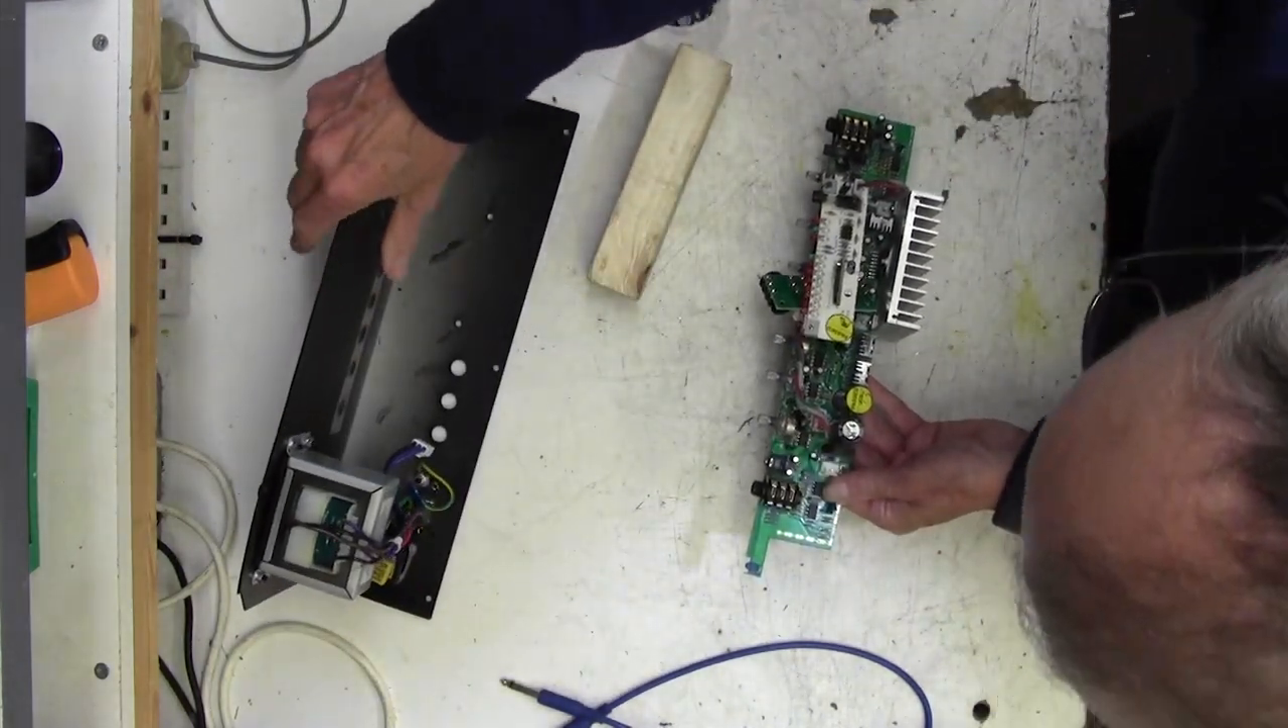Now we've got the board out that wasn't too dramatic actually.